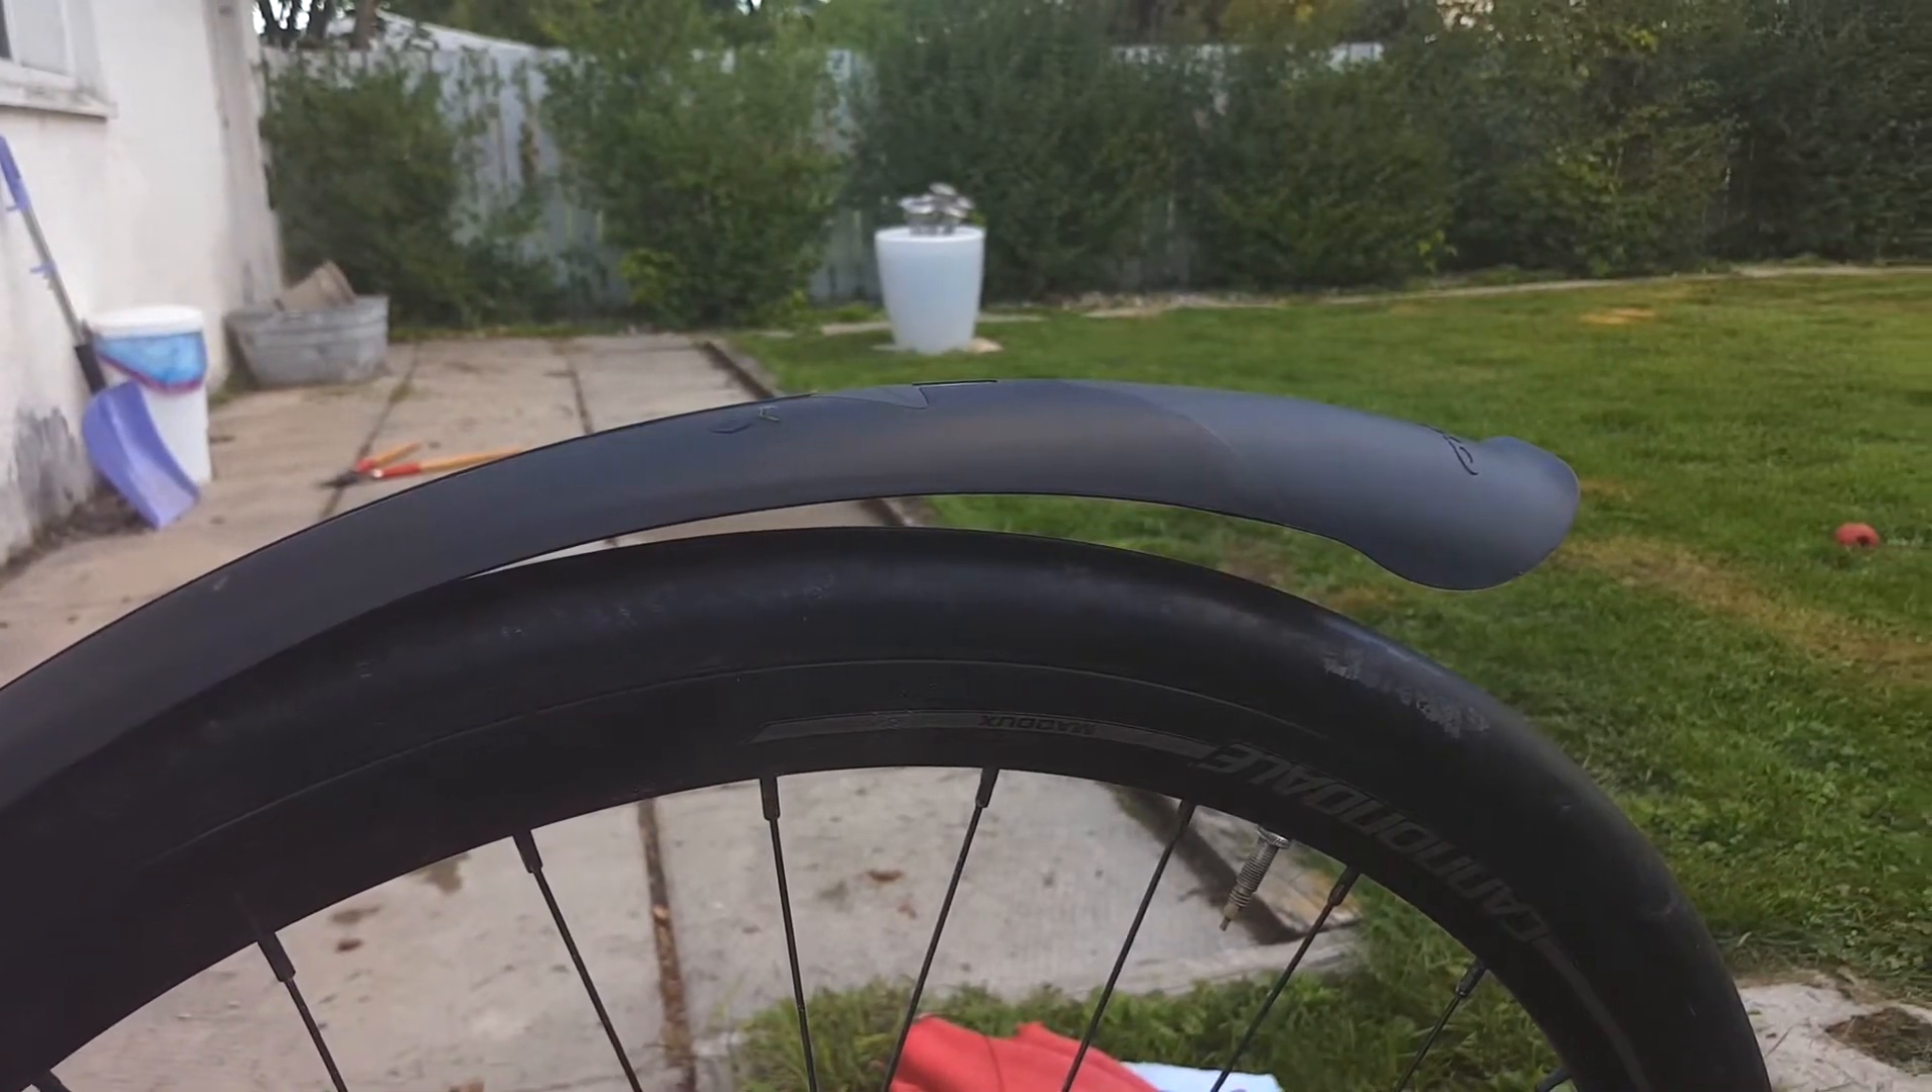We've got this little bit of play on the back and a lot of space over the tire.